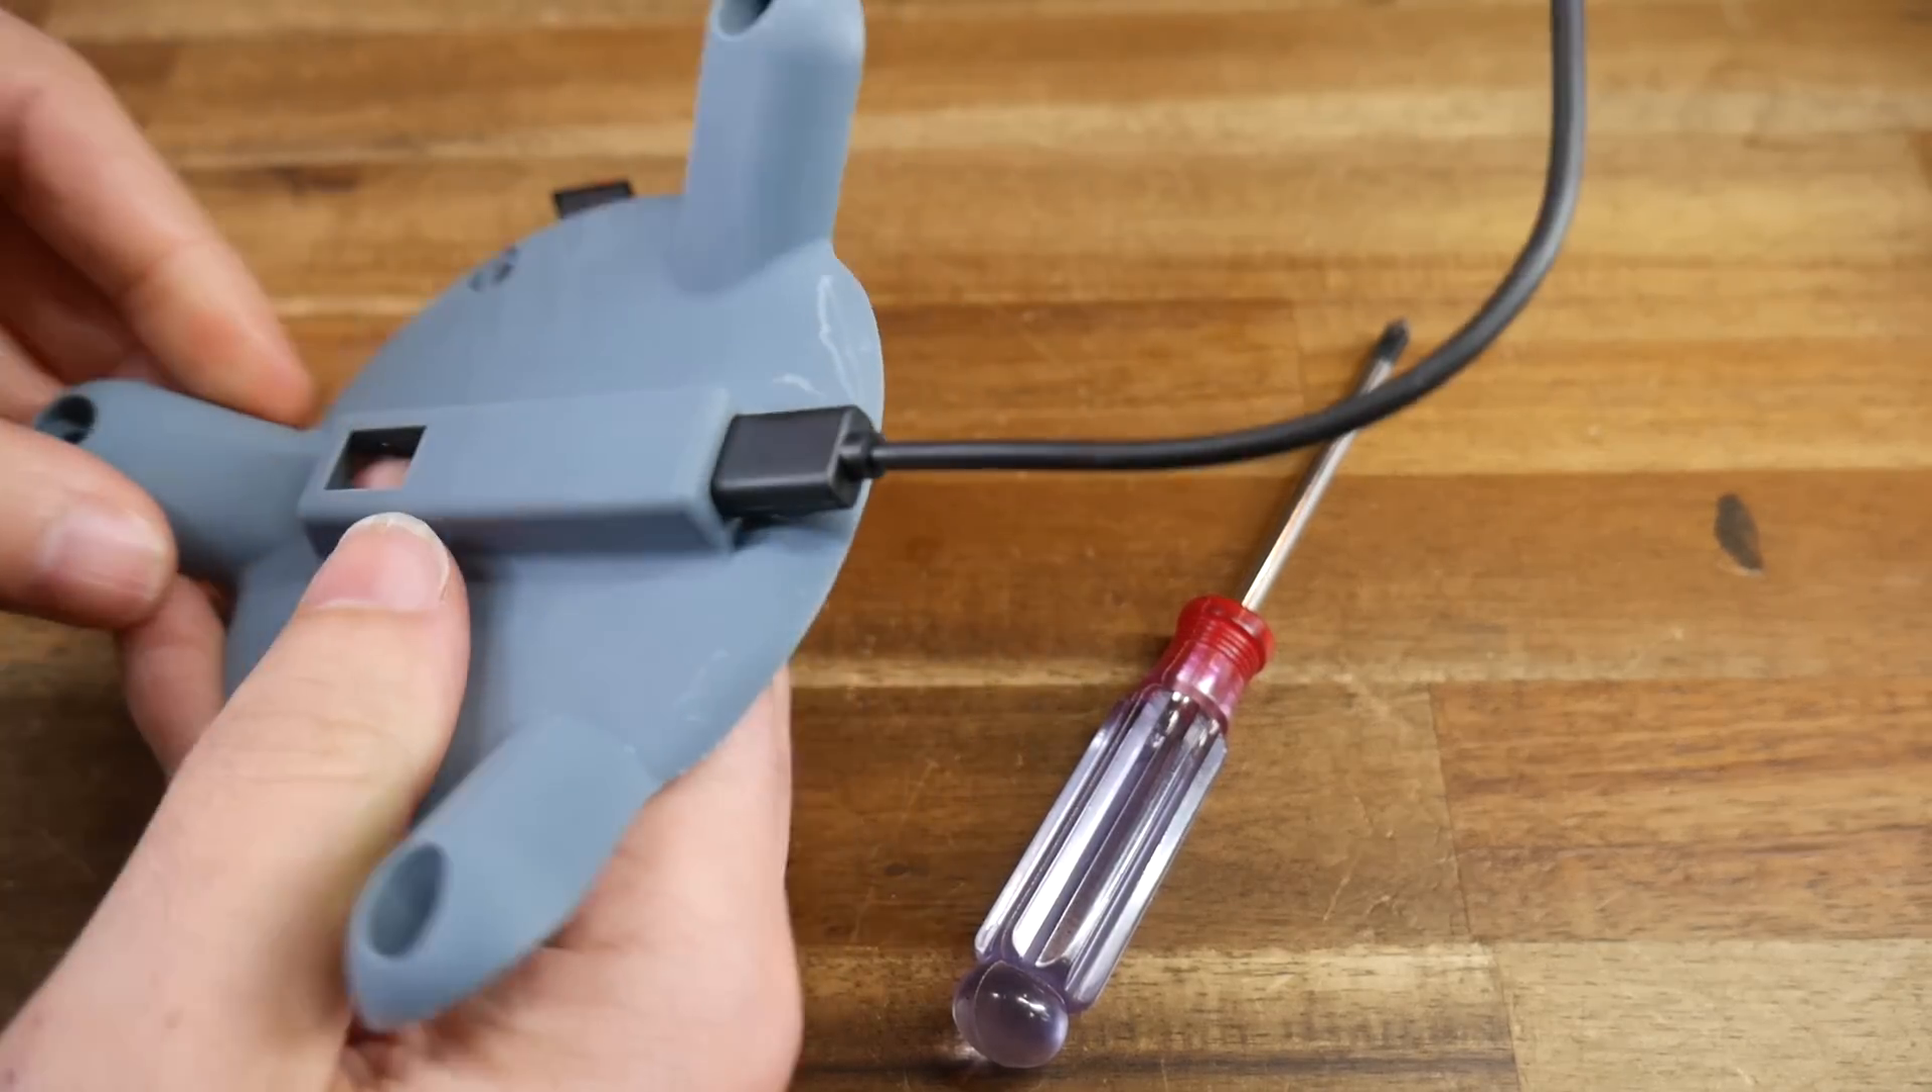After retaining the charger, with its self tapping screw, I was able to plug in the charging cable, and that was a perfect fit also.